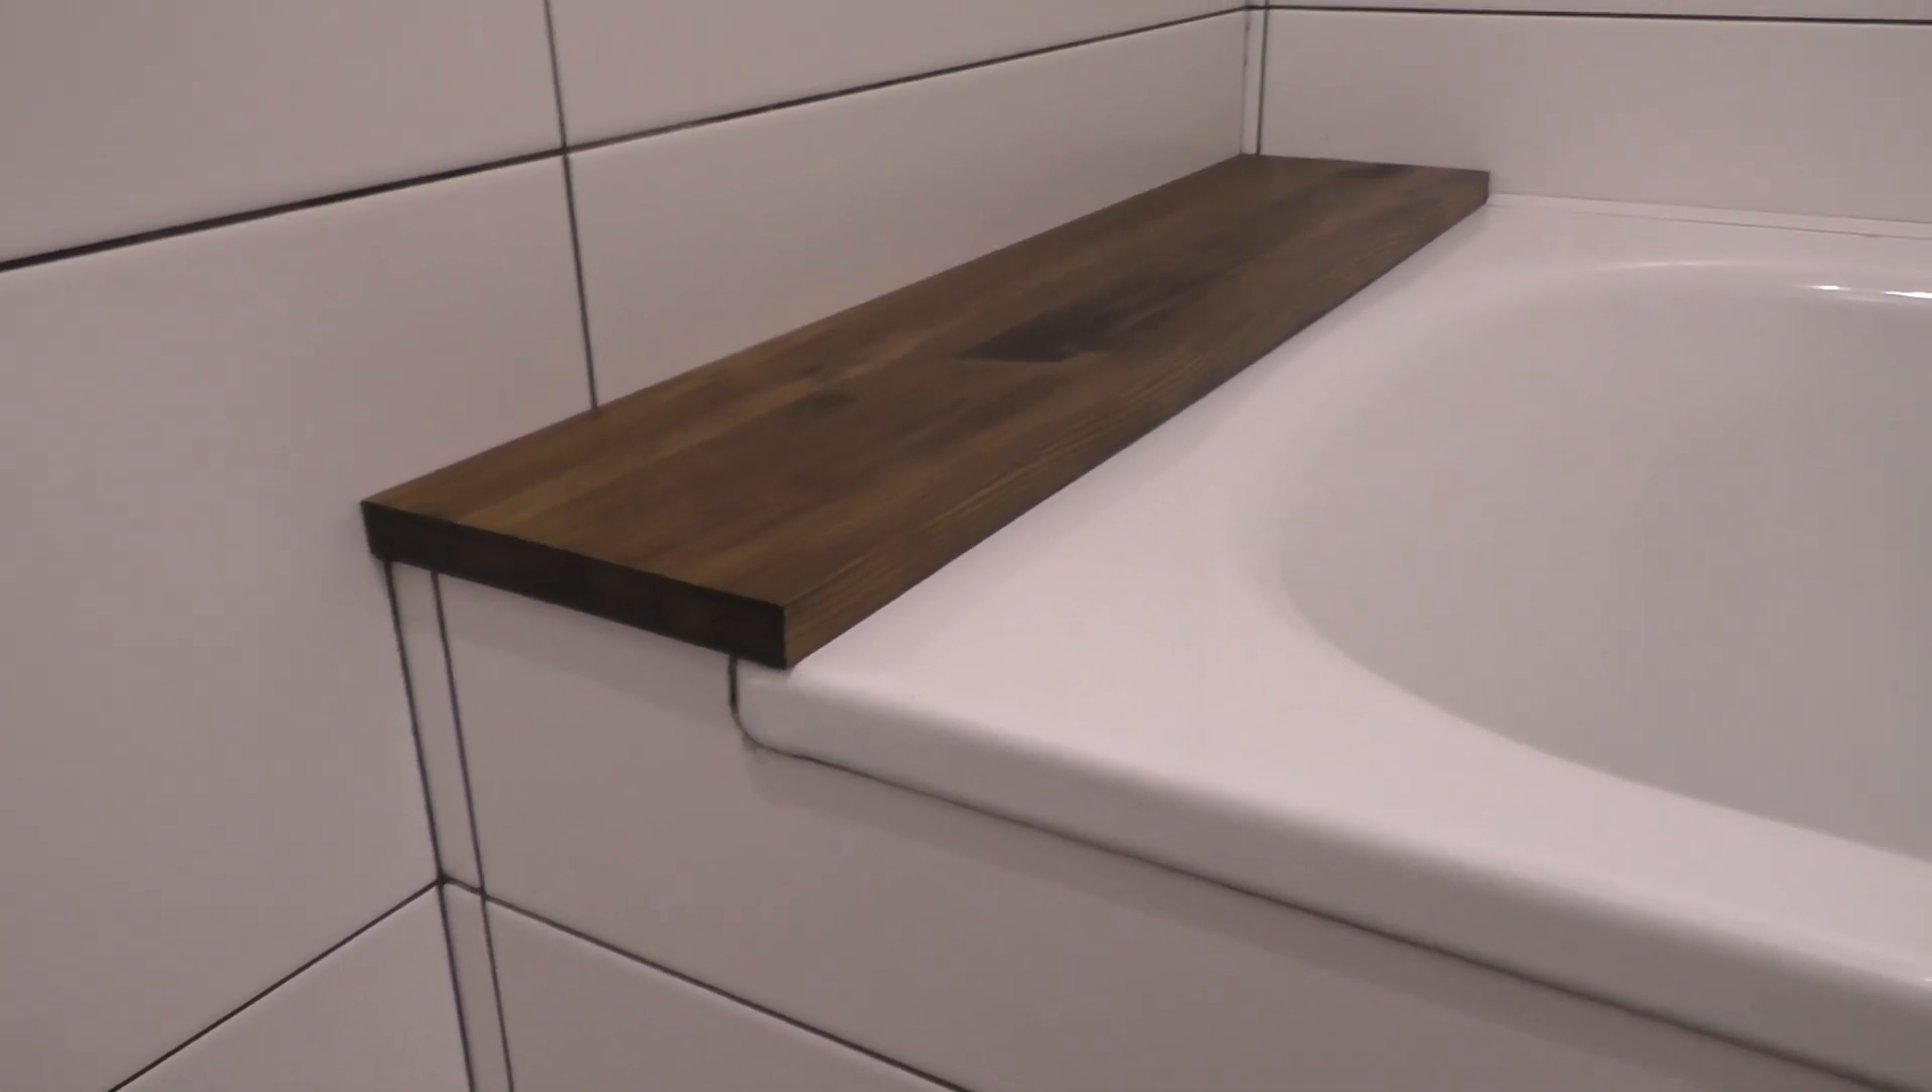Поставил я вот первую полочку именно на саму ванну.